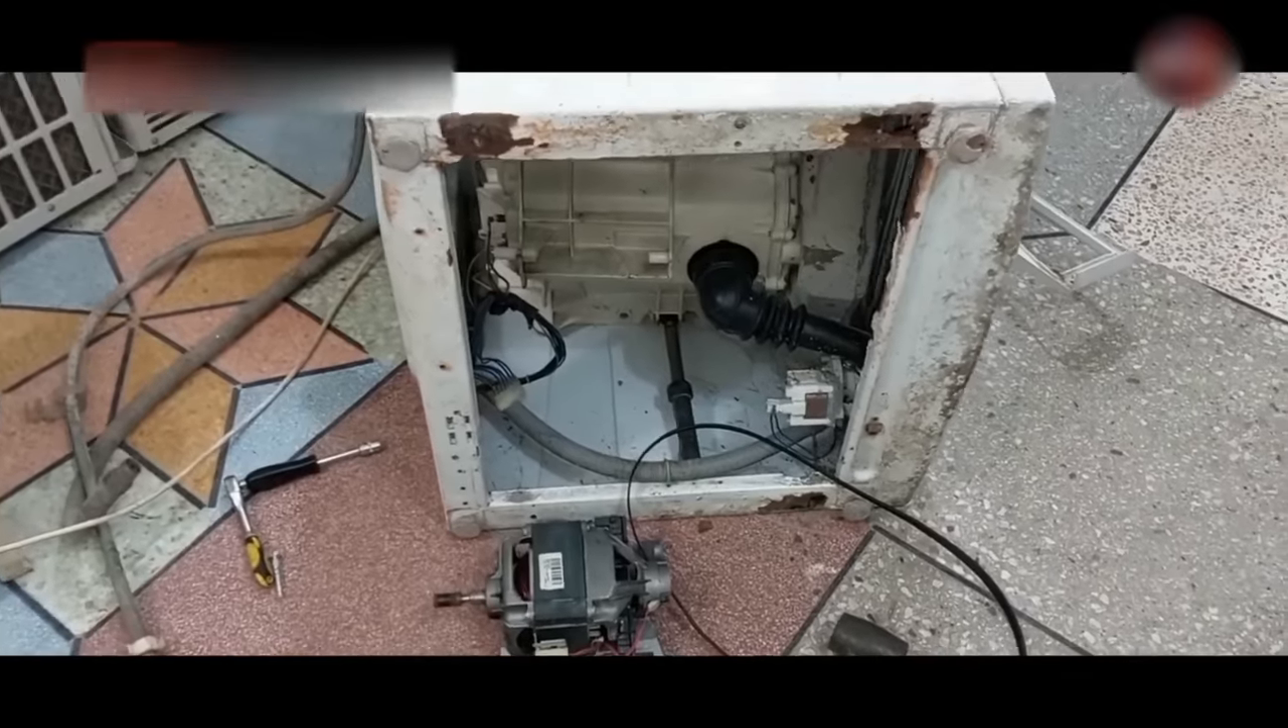Now you can see I have opened the motor from its body.